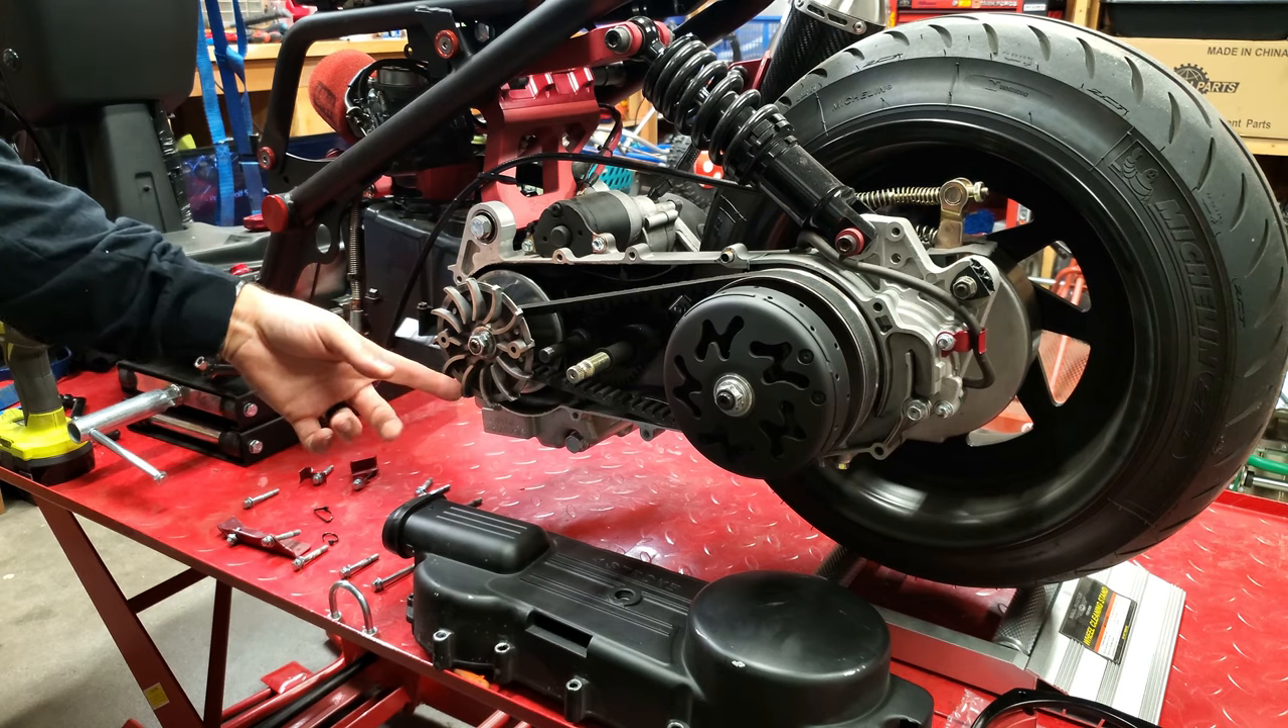Here's what it looks like with the case pulled off you can see it exposes here's your variator so your front pulley and then your rear pulley with your clutch.